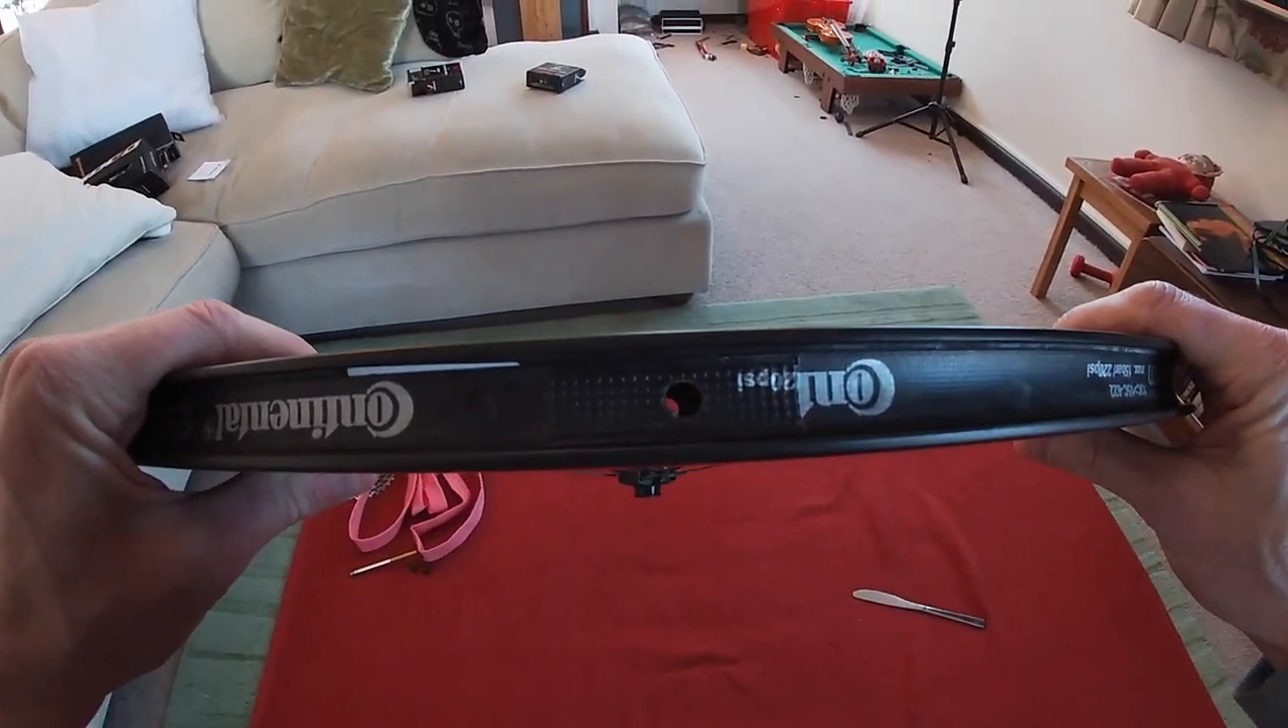Rim strip installed and the valve hole is in the right place.